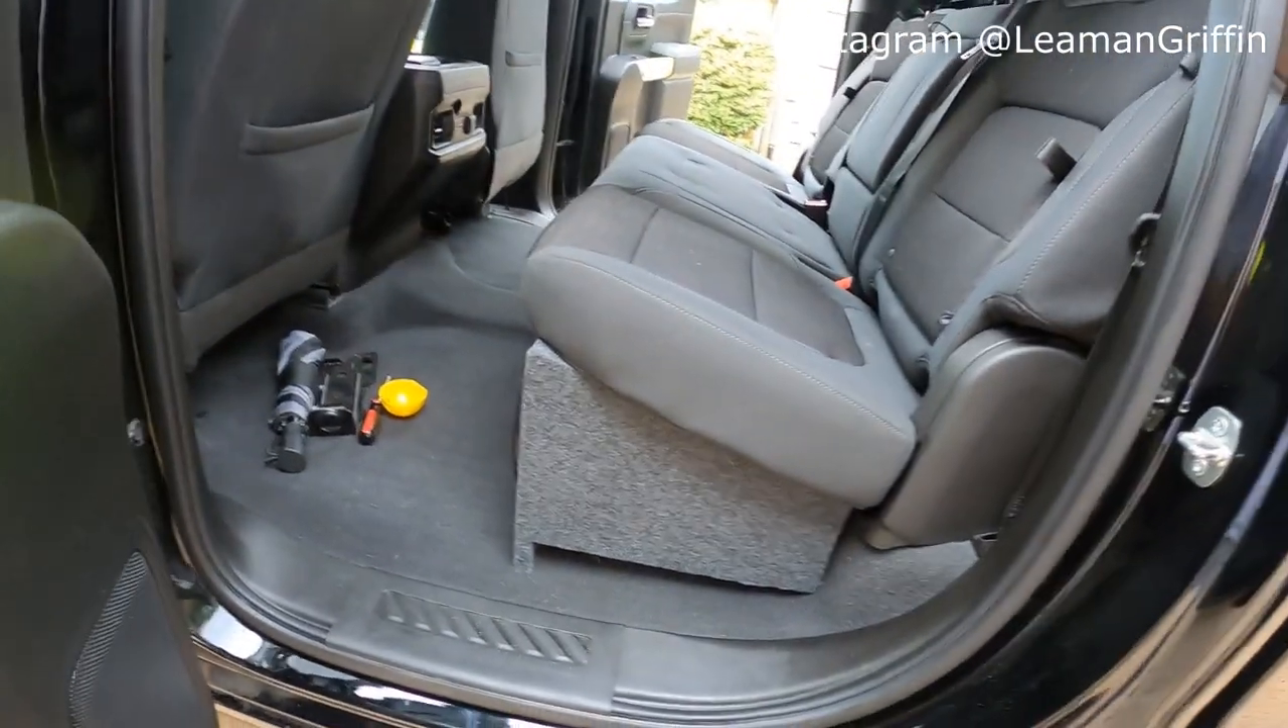Speaker box is in you can see the seats are down it fits perfect.